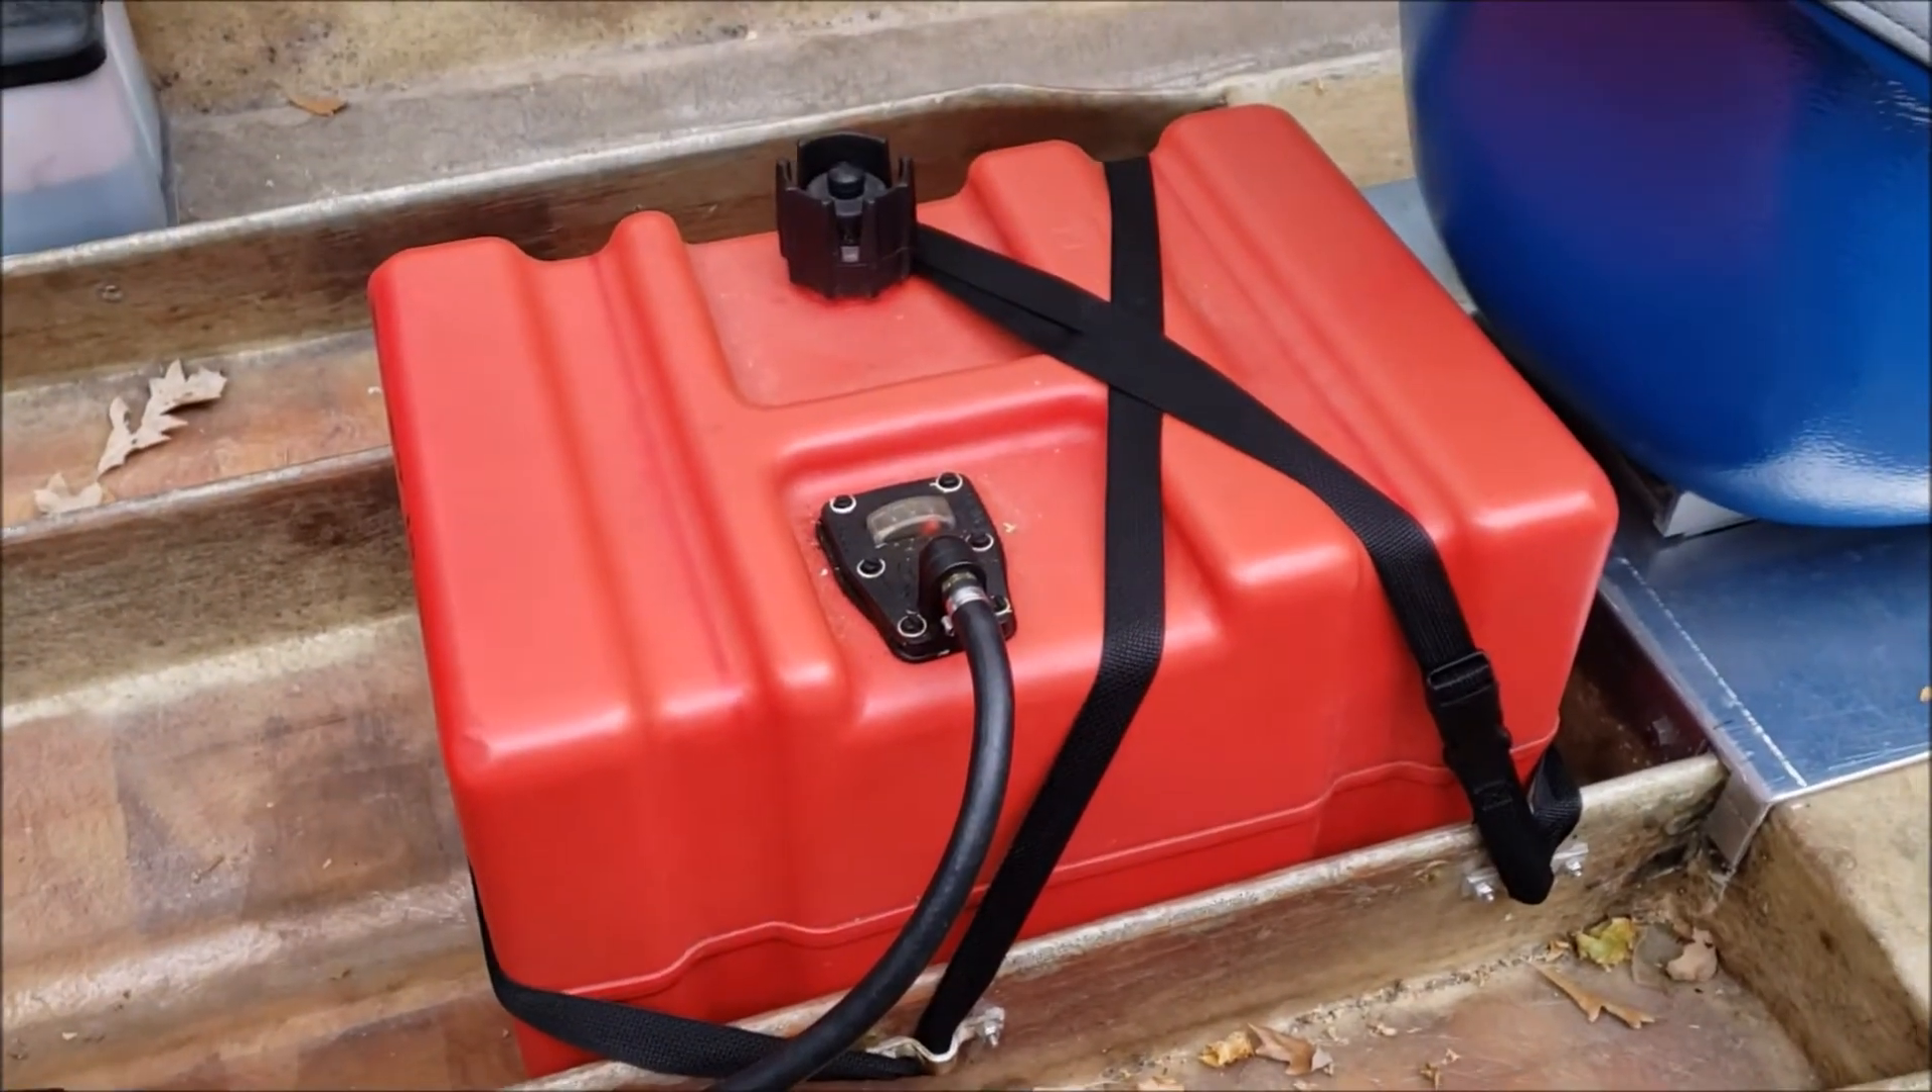So the gas tank is just totally temporarily strapped in place while we figure out CG on this thing.